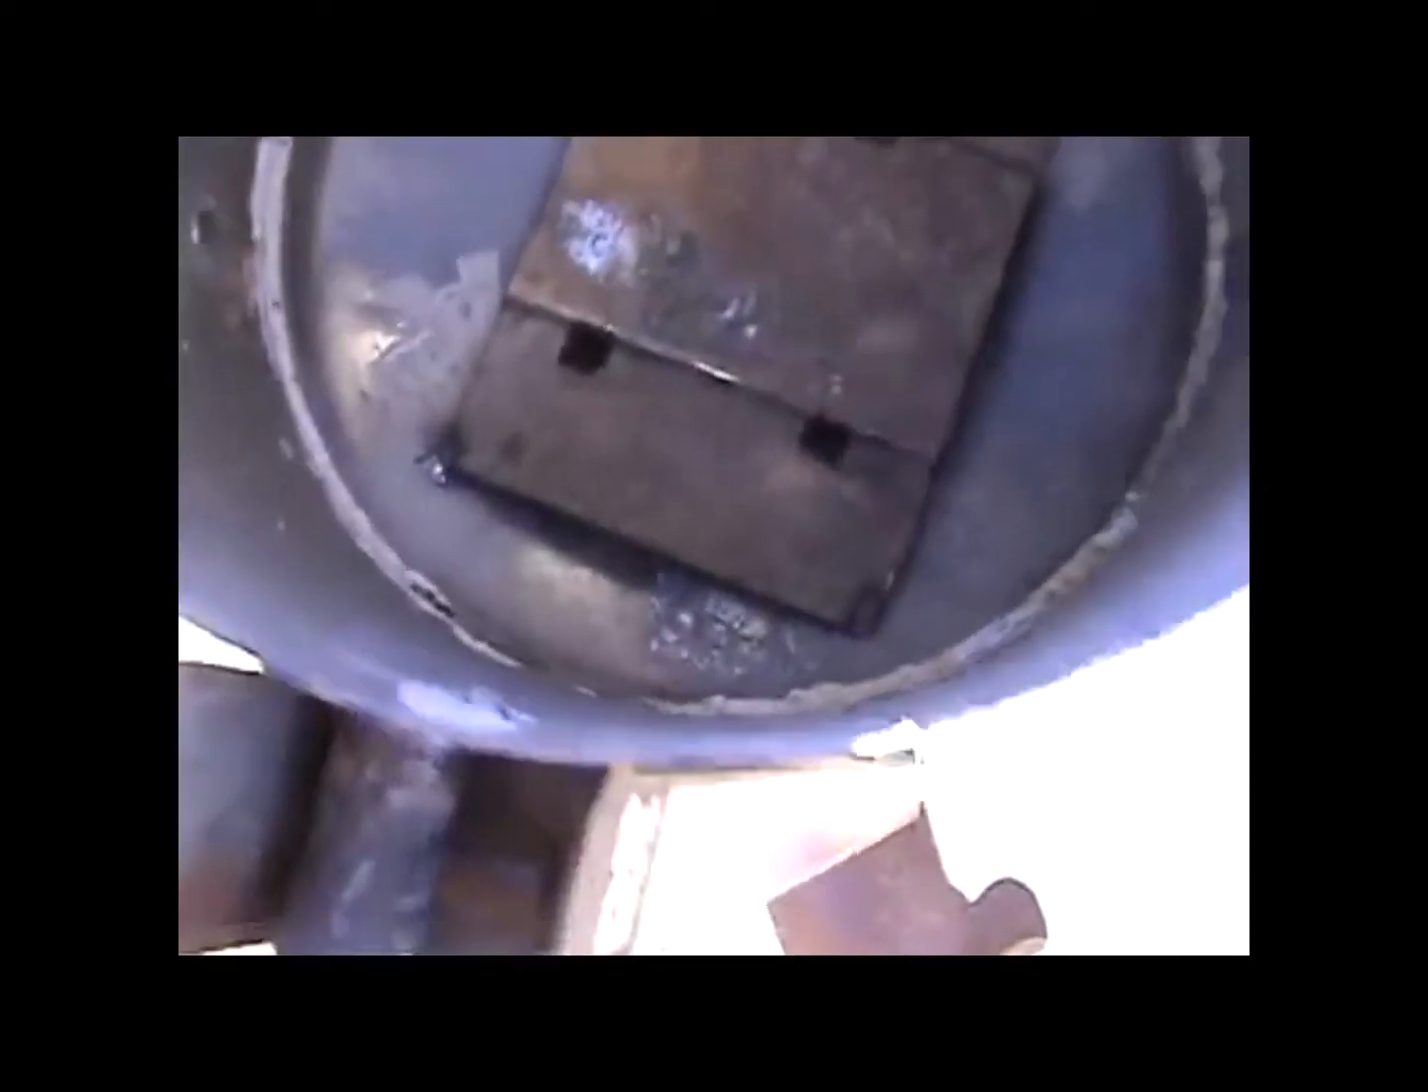There's a little iron plate we got soldered in the bottom there.